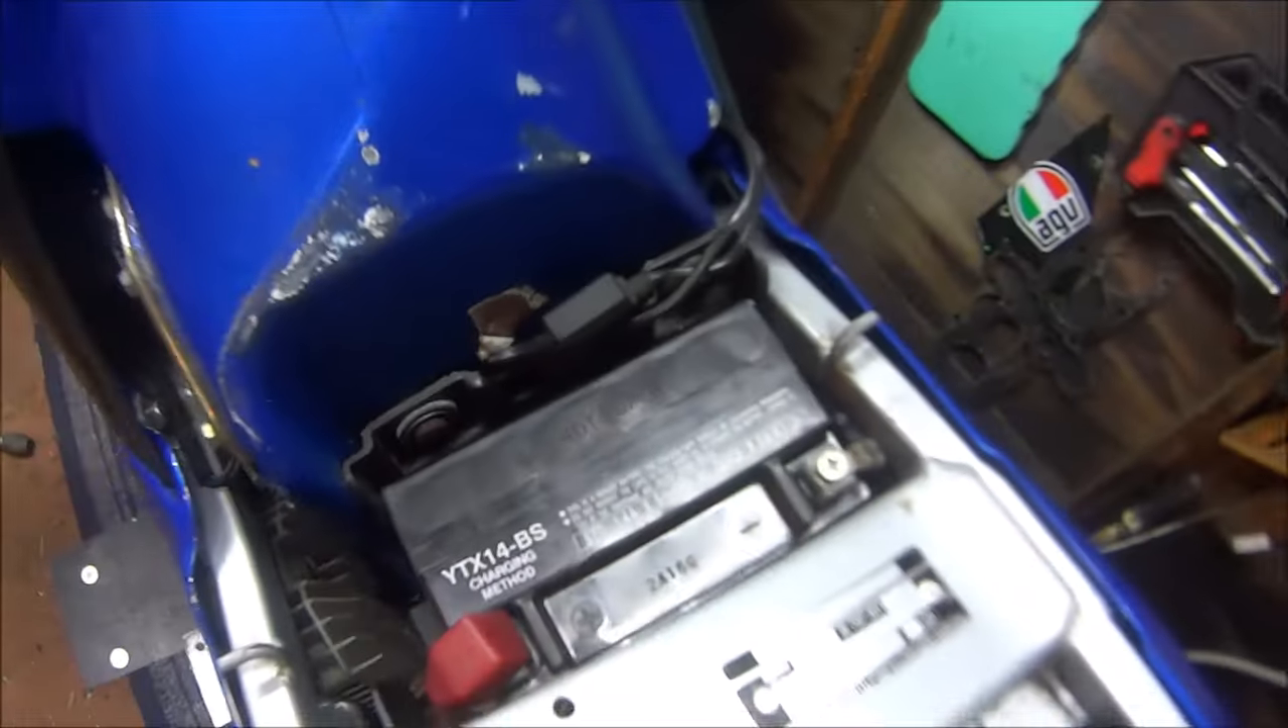There we go, there's the battery back in.